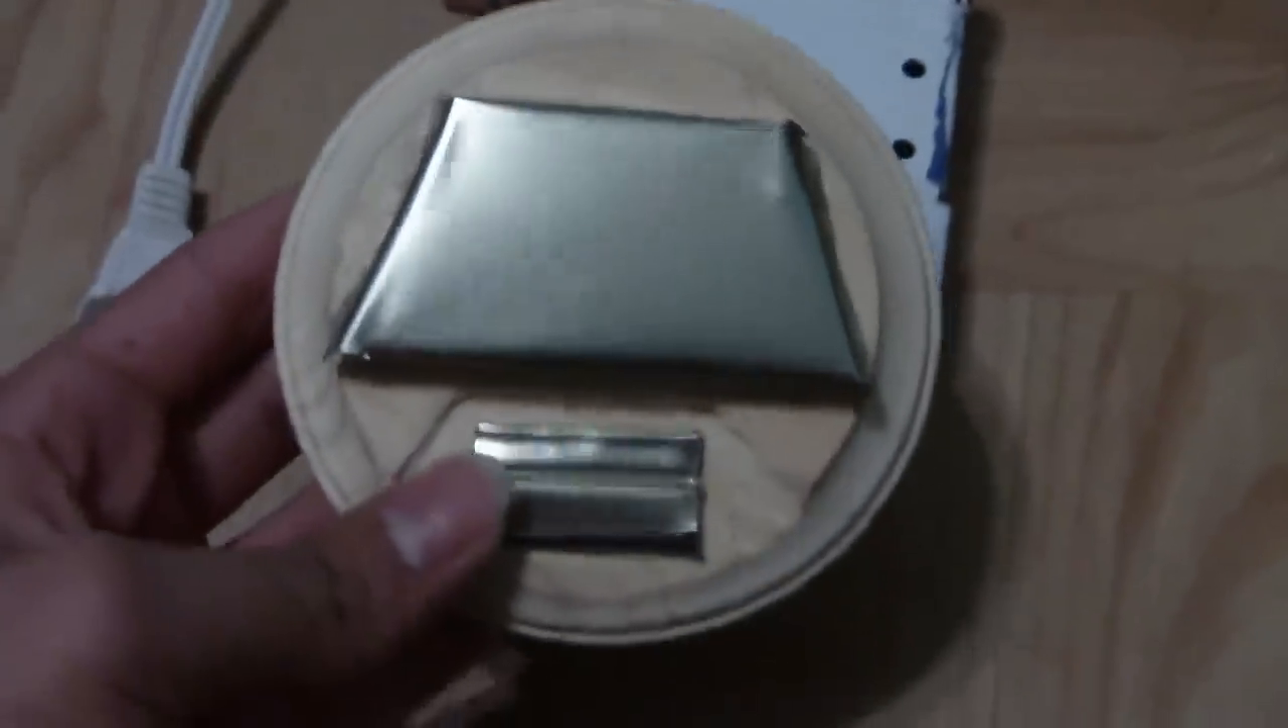I used more of that Yu-Gi-Oh card game tin metal. And I was able to glue this on with hot glue.